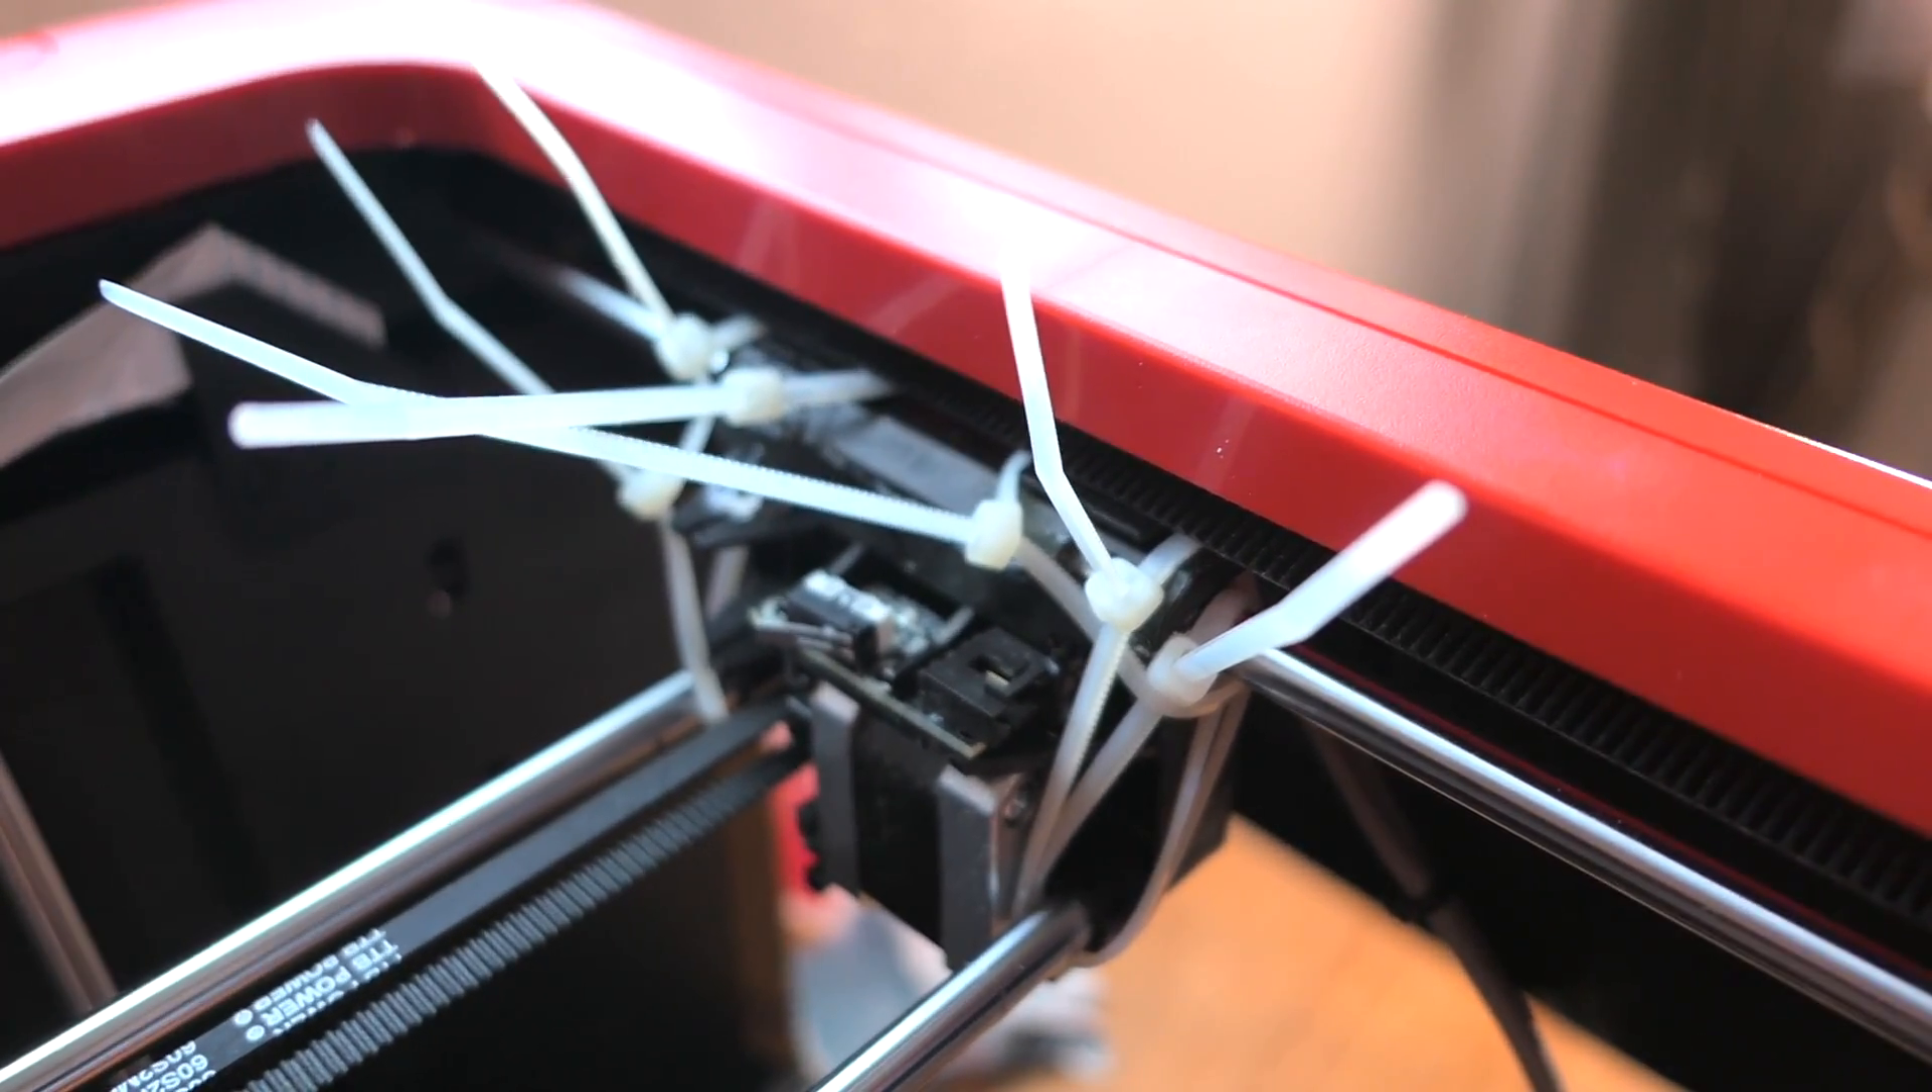I got everything glued up And as you can see guys I got a bunch of zip ties Everywhere Holding it together.